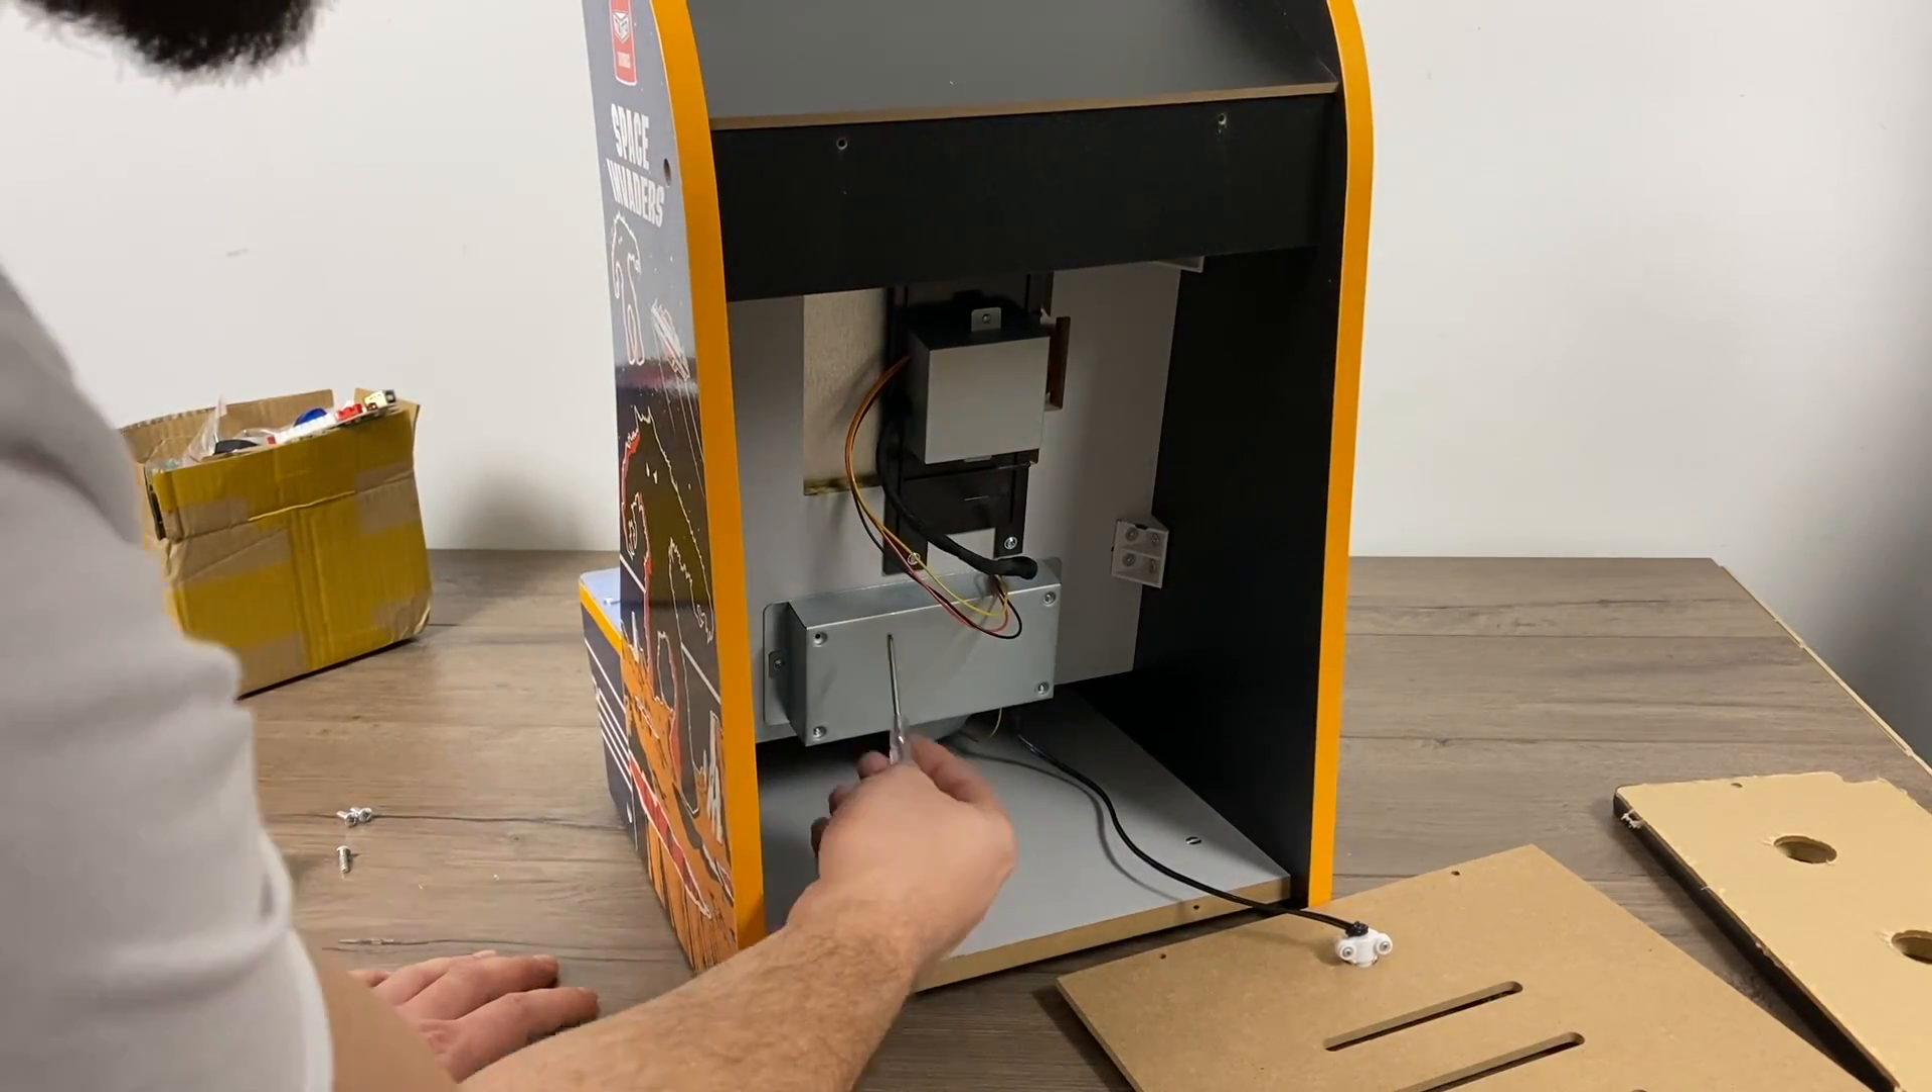I just pulled the back off, and we need to remove the metal cover right here.